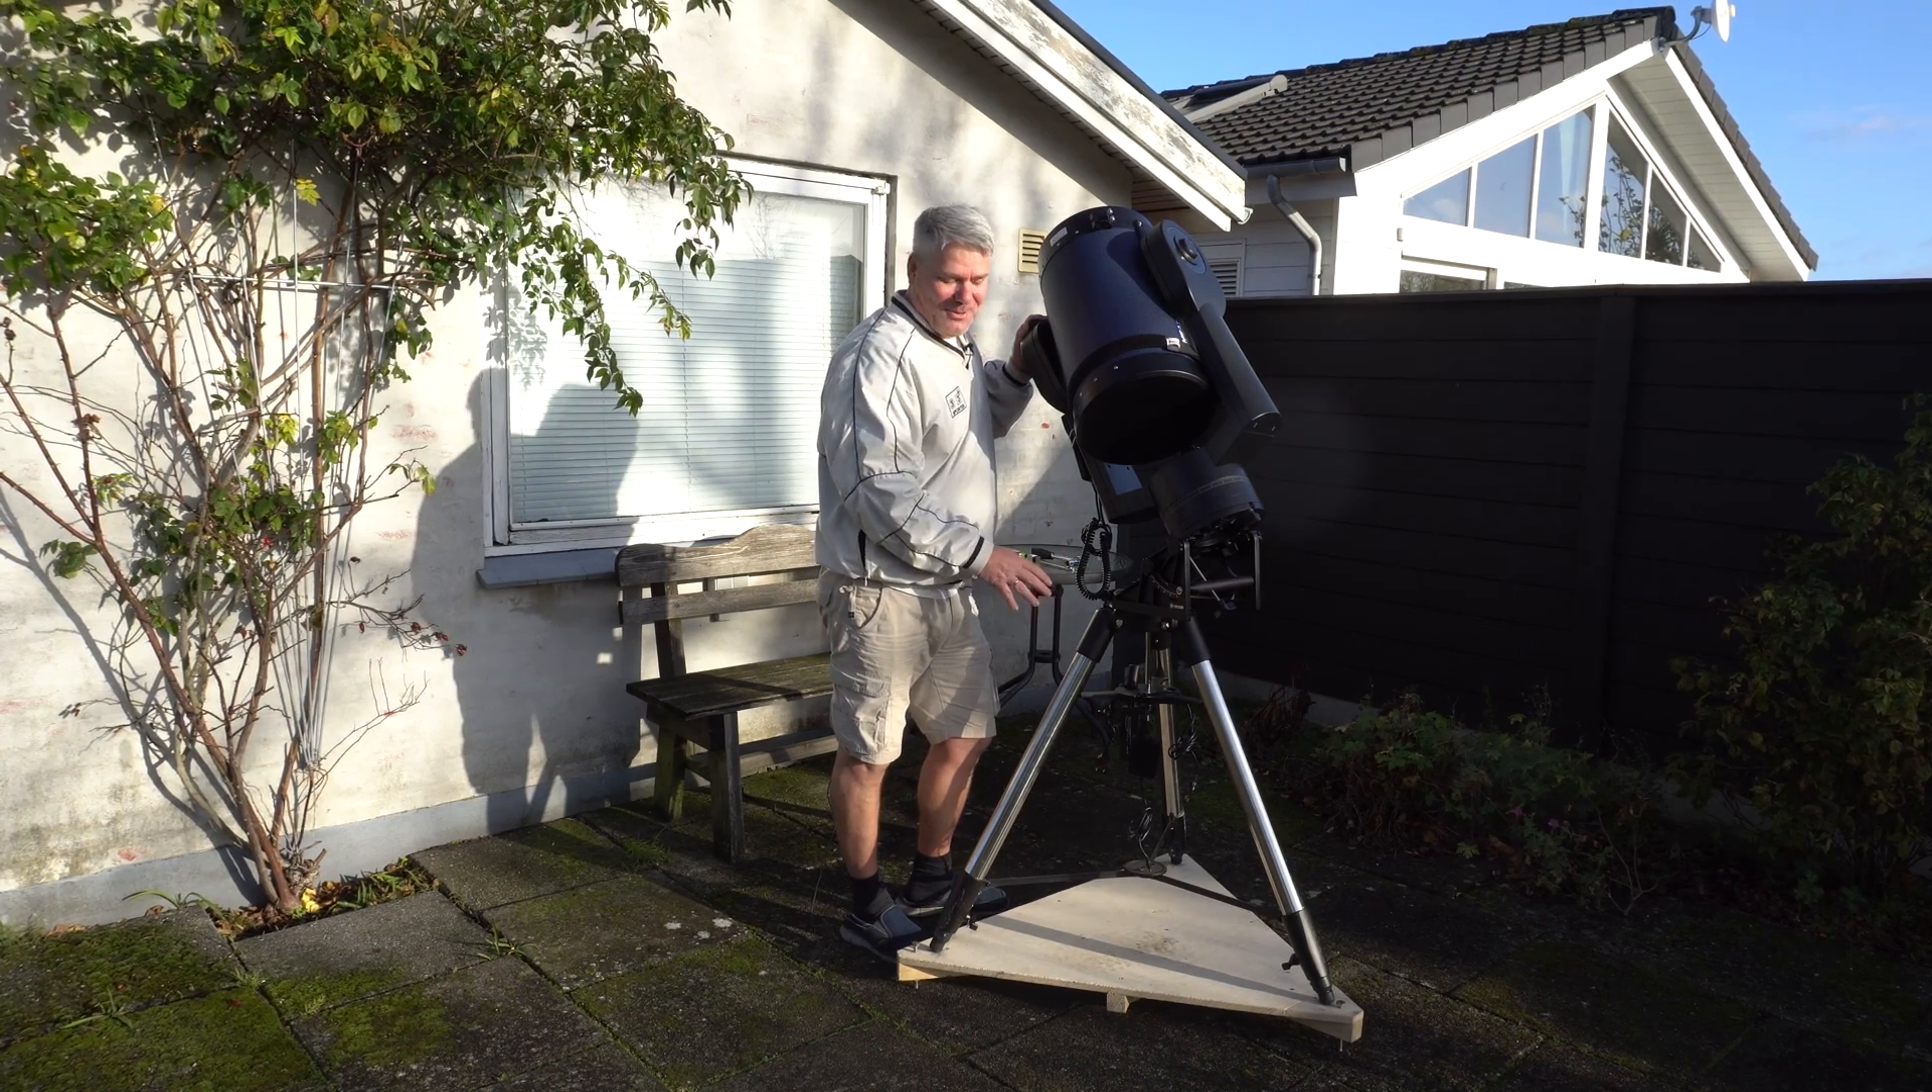So now the telescope has been placed on my wooden plate and it's time to level the wooden plate.